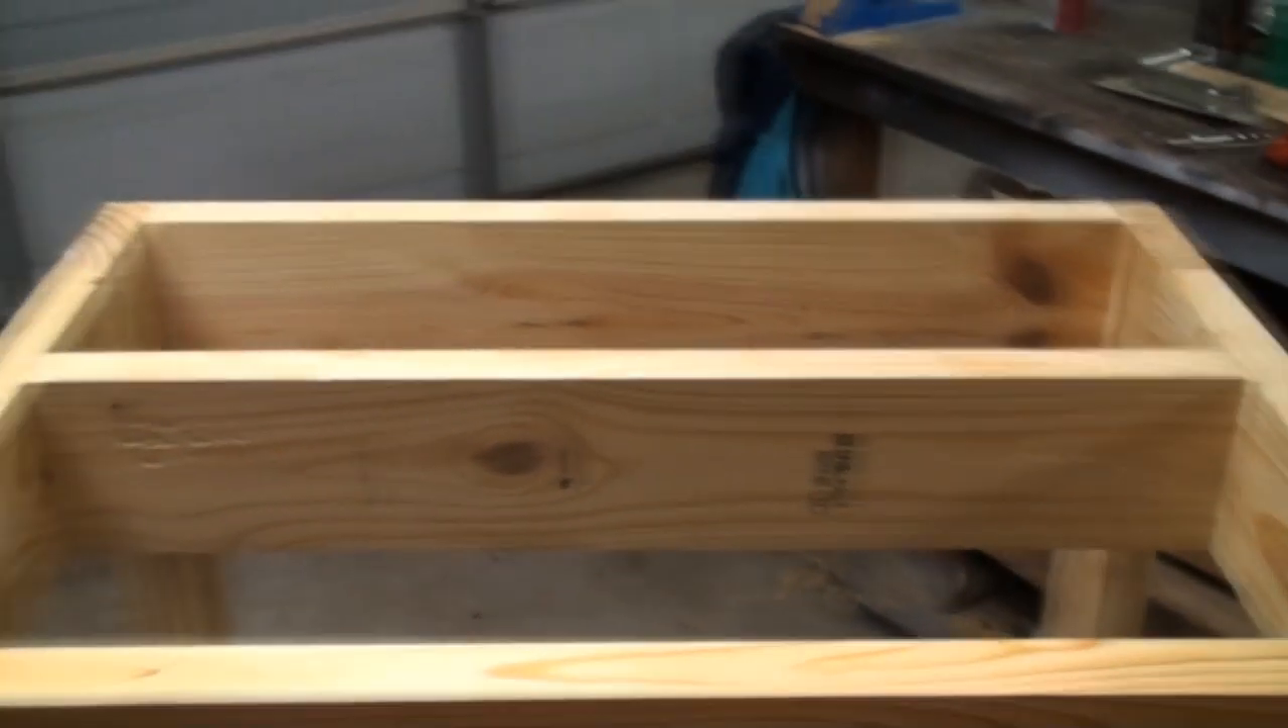All right, here we've got the main structure of the stand done. All we have left to do really is the bottom piece of plywood for the sump and the top piece of plywood to hold the tank.